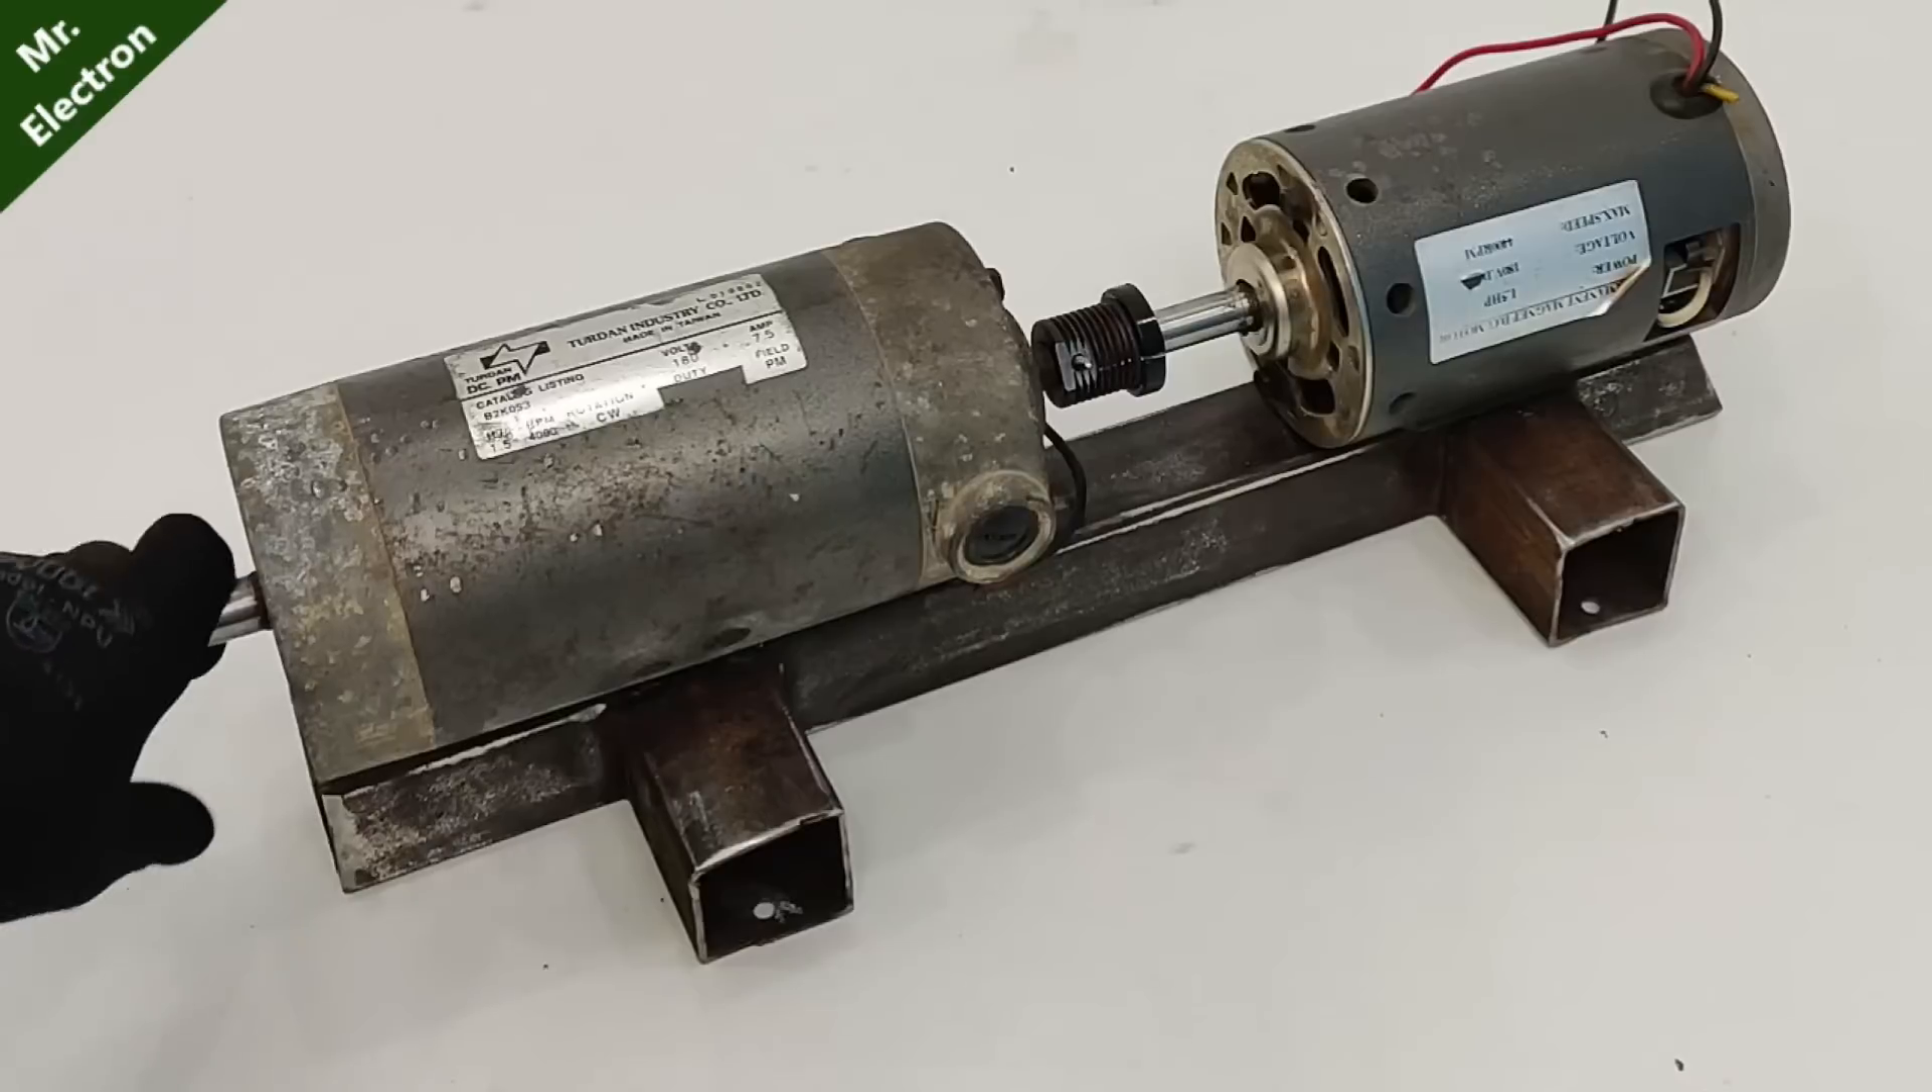Now I have successfully connected the two motors together mechanically but there are still two very important pointers that I have to keep in mind.